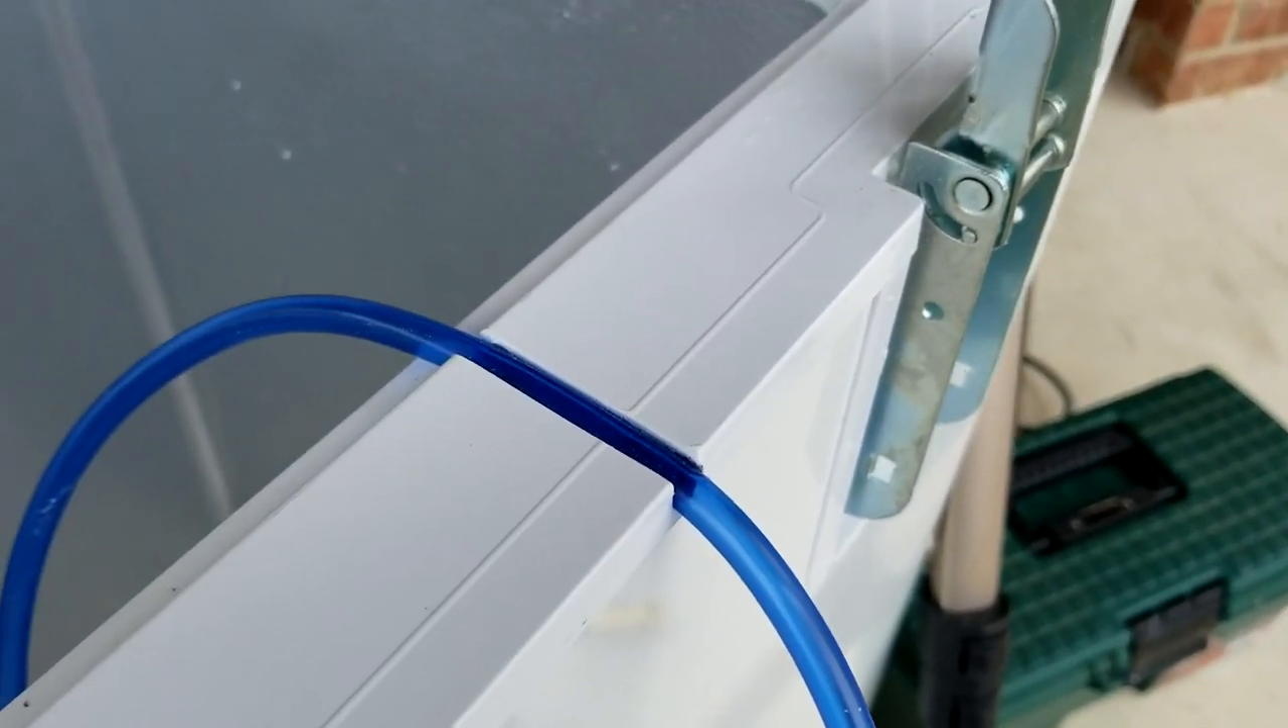So the cool thing about this is that, uh, the ozone tube is completely flush with the top of this trim.